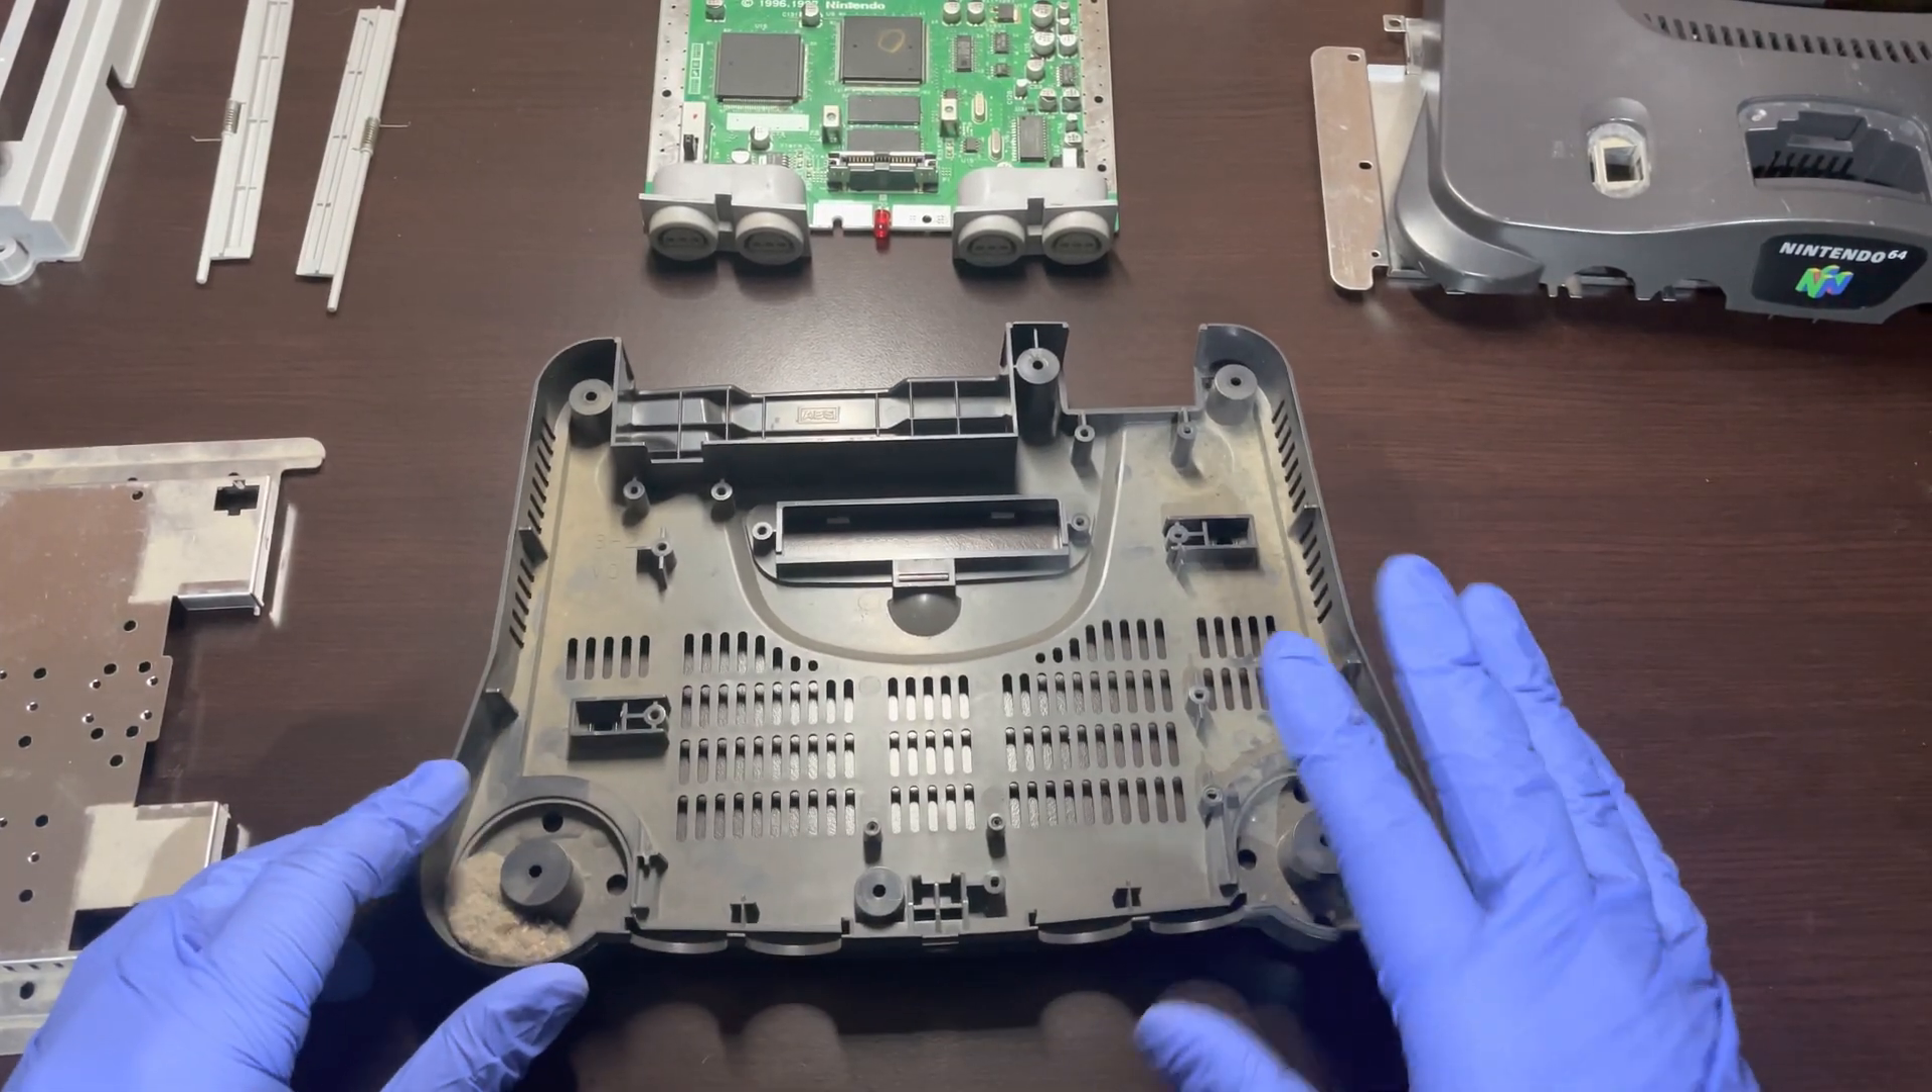Now that all the components have been removed, the next step will be to get everything cleaned out.